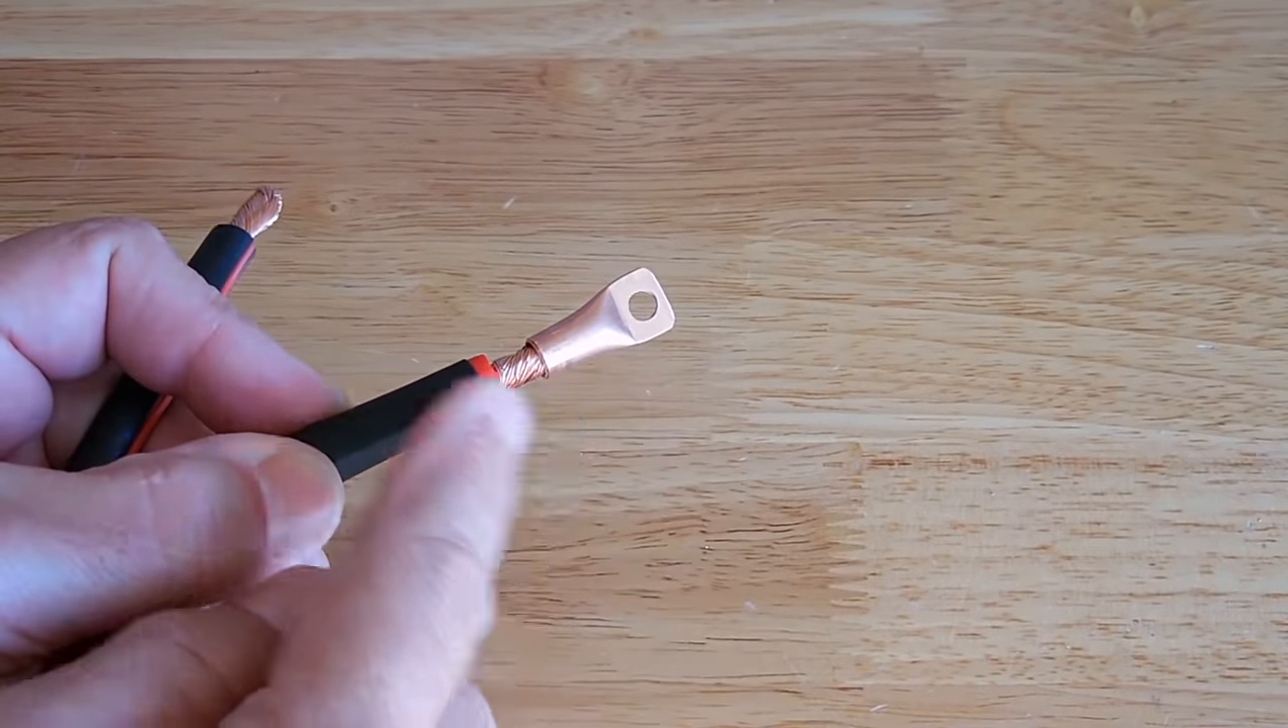You can see the connector slid on.